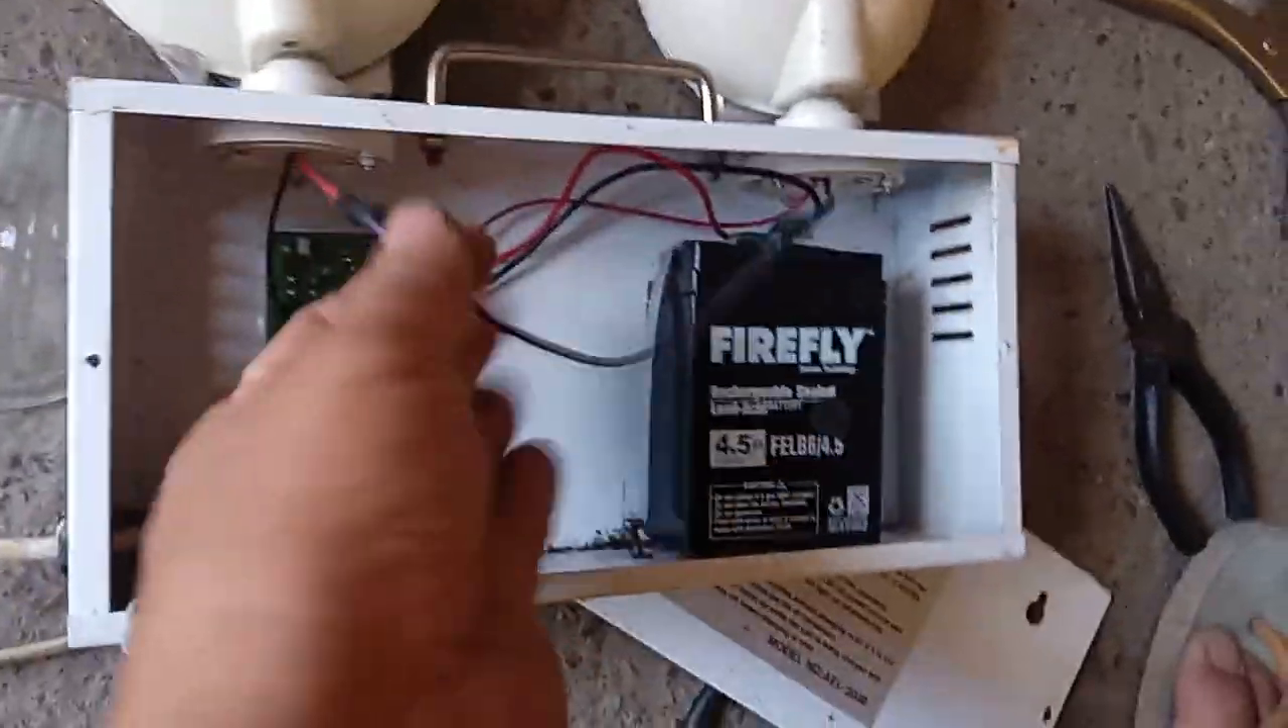Ayan, nakalagay na natin yung ating battery.